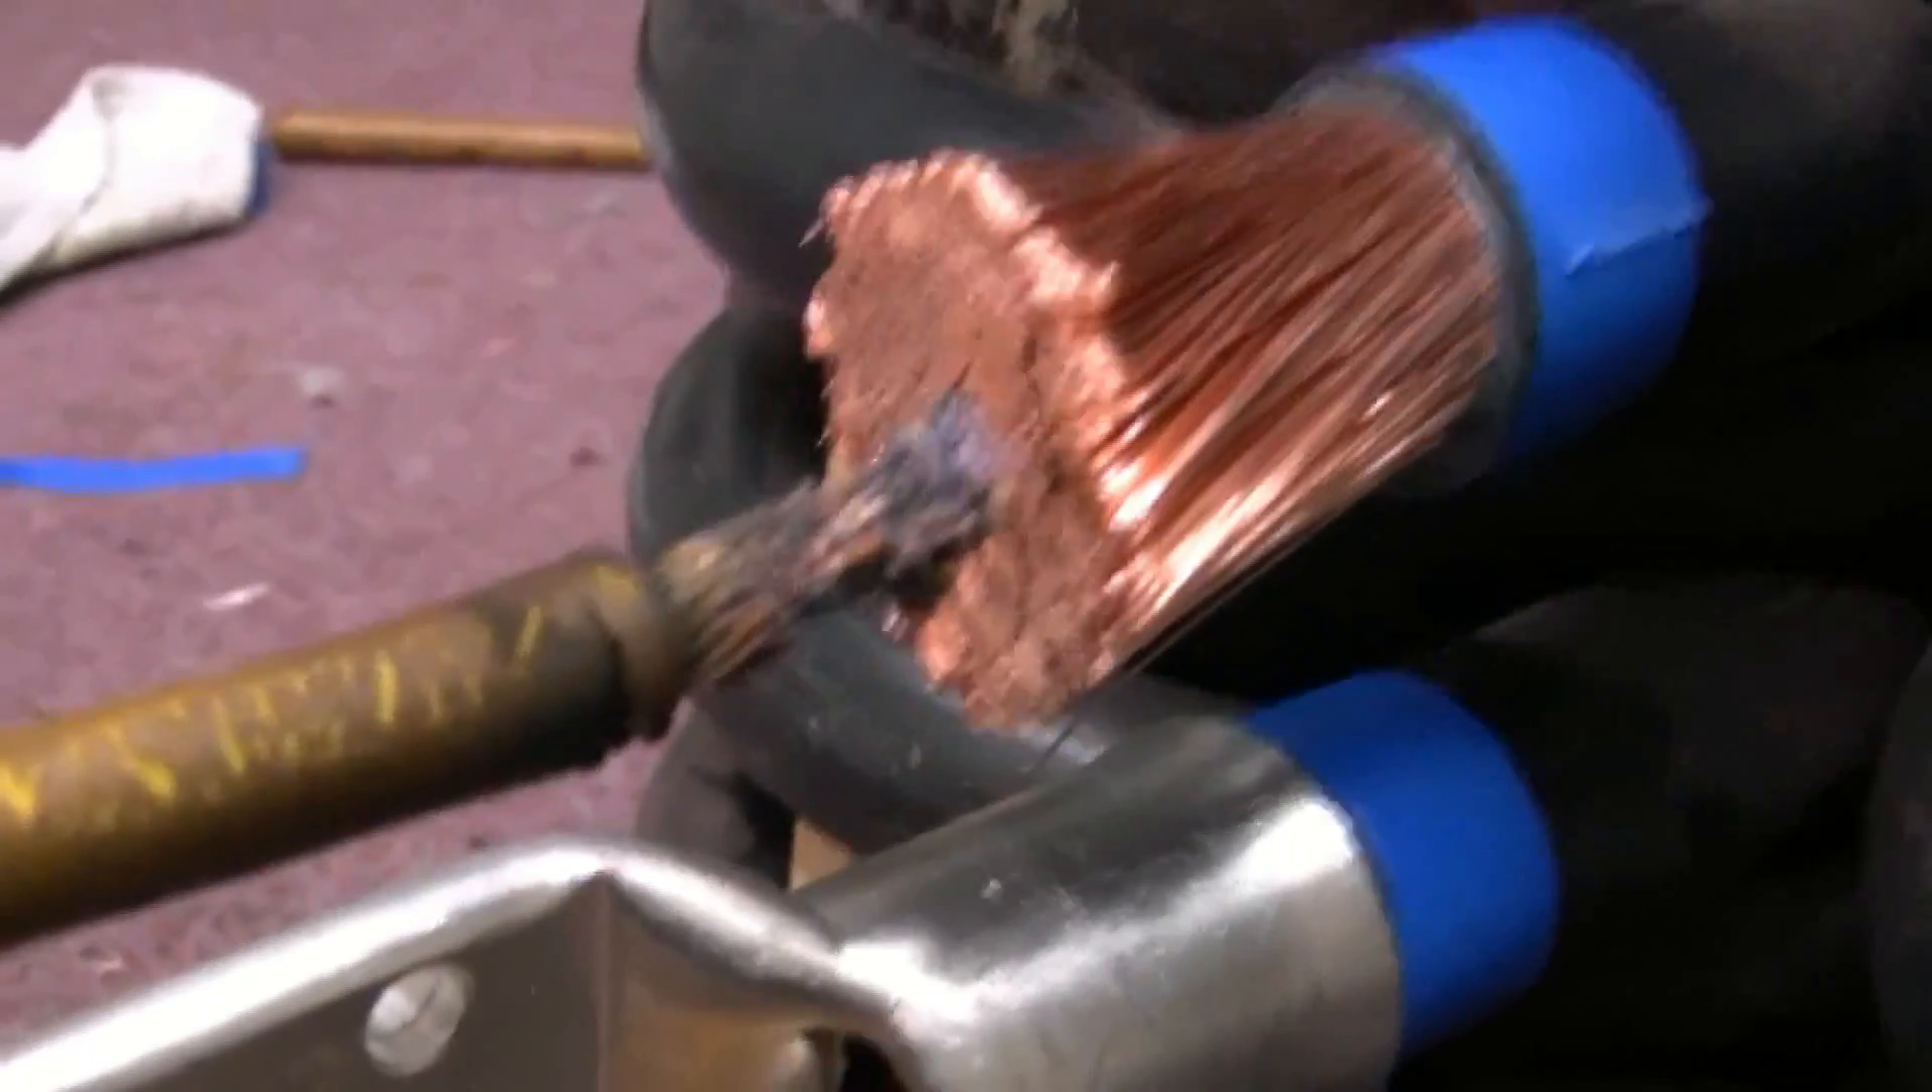It's the last chance to see this 400mm cable, before I get the last of the tags on it.